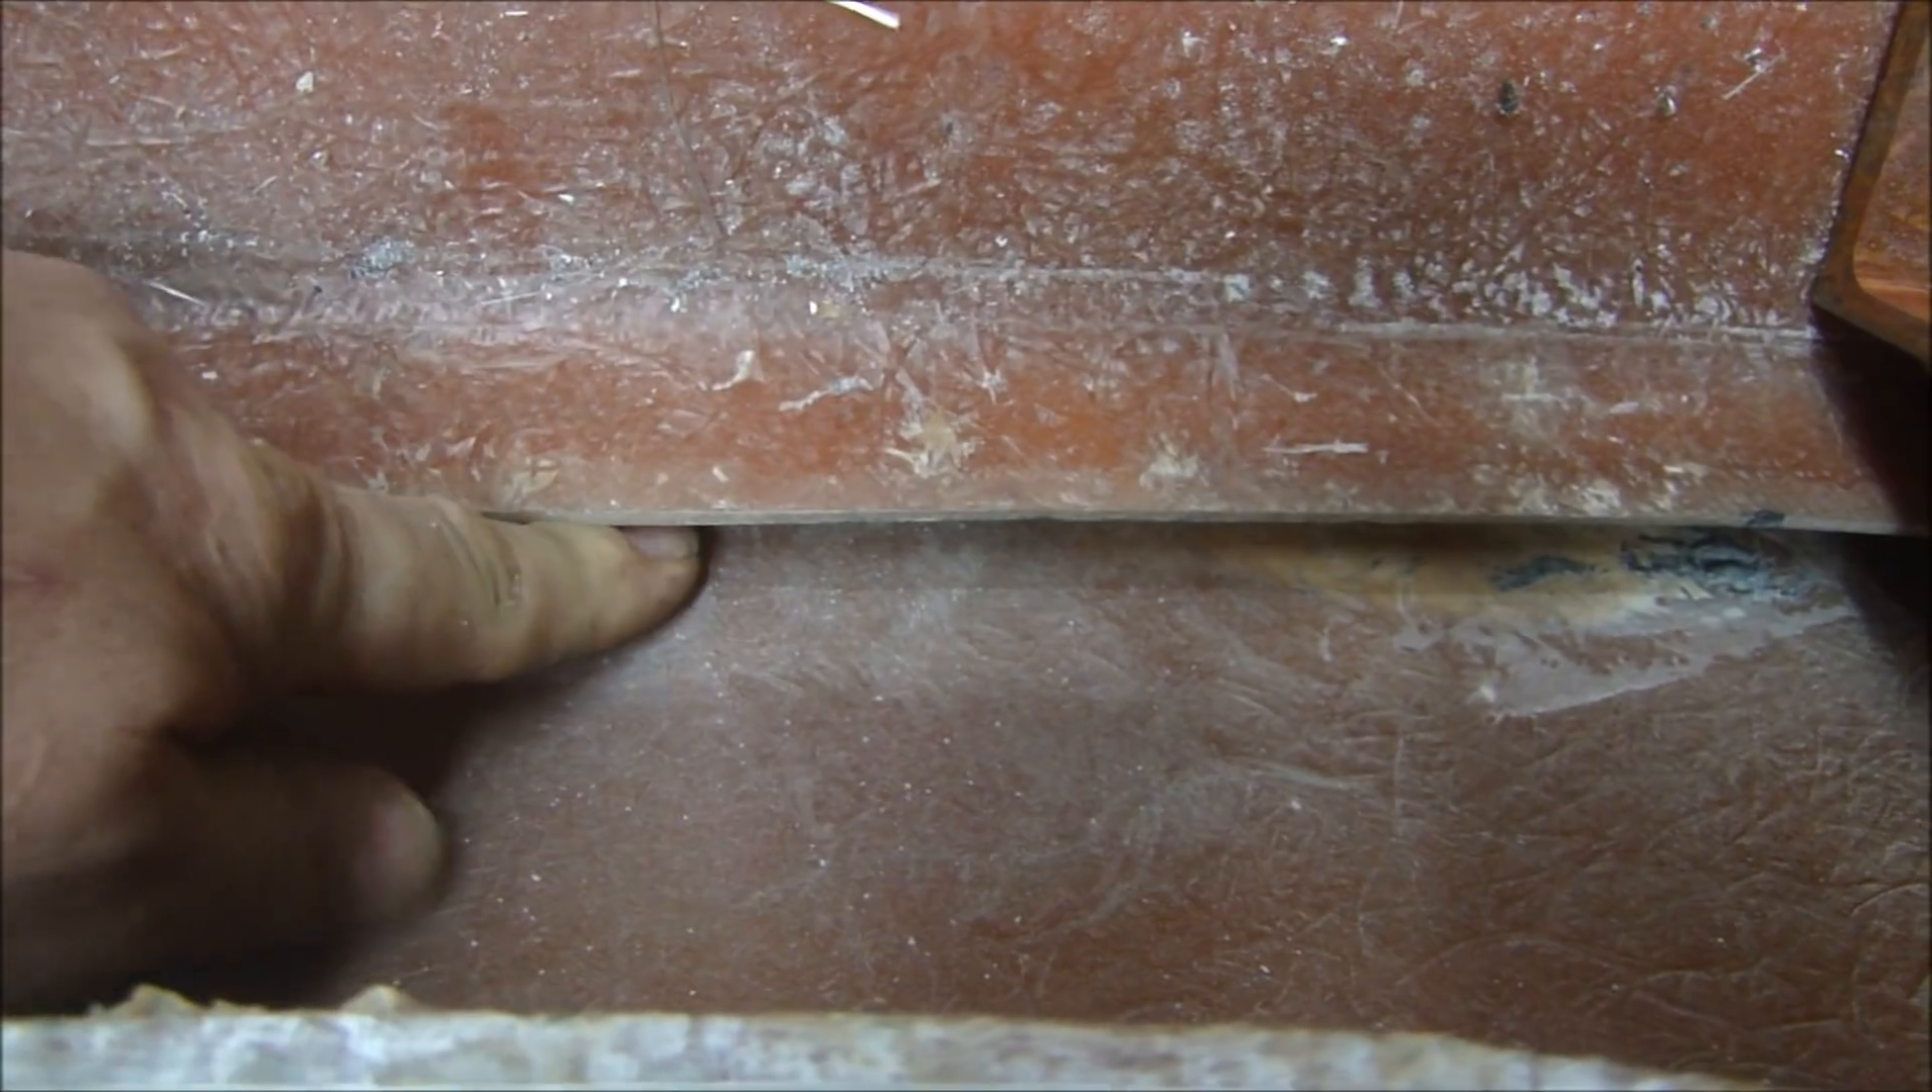What you can see is the floor here, the floor liner, isn't close enough to the body. As a matter of fact, I can put my whole finger in there. There's at least a half an inch, if not three quarters of an inch of clearance between there, all the way up to the front of the body.